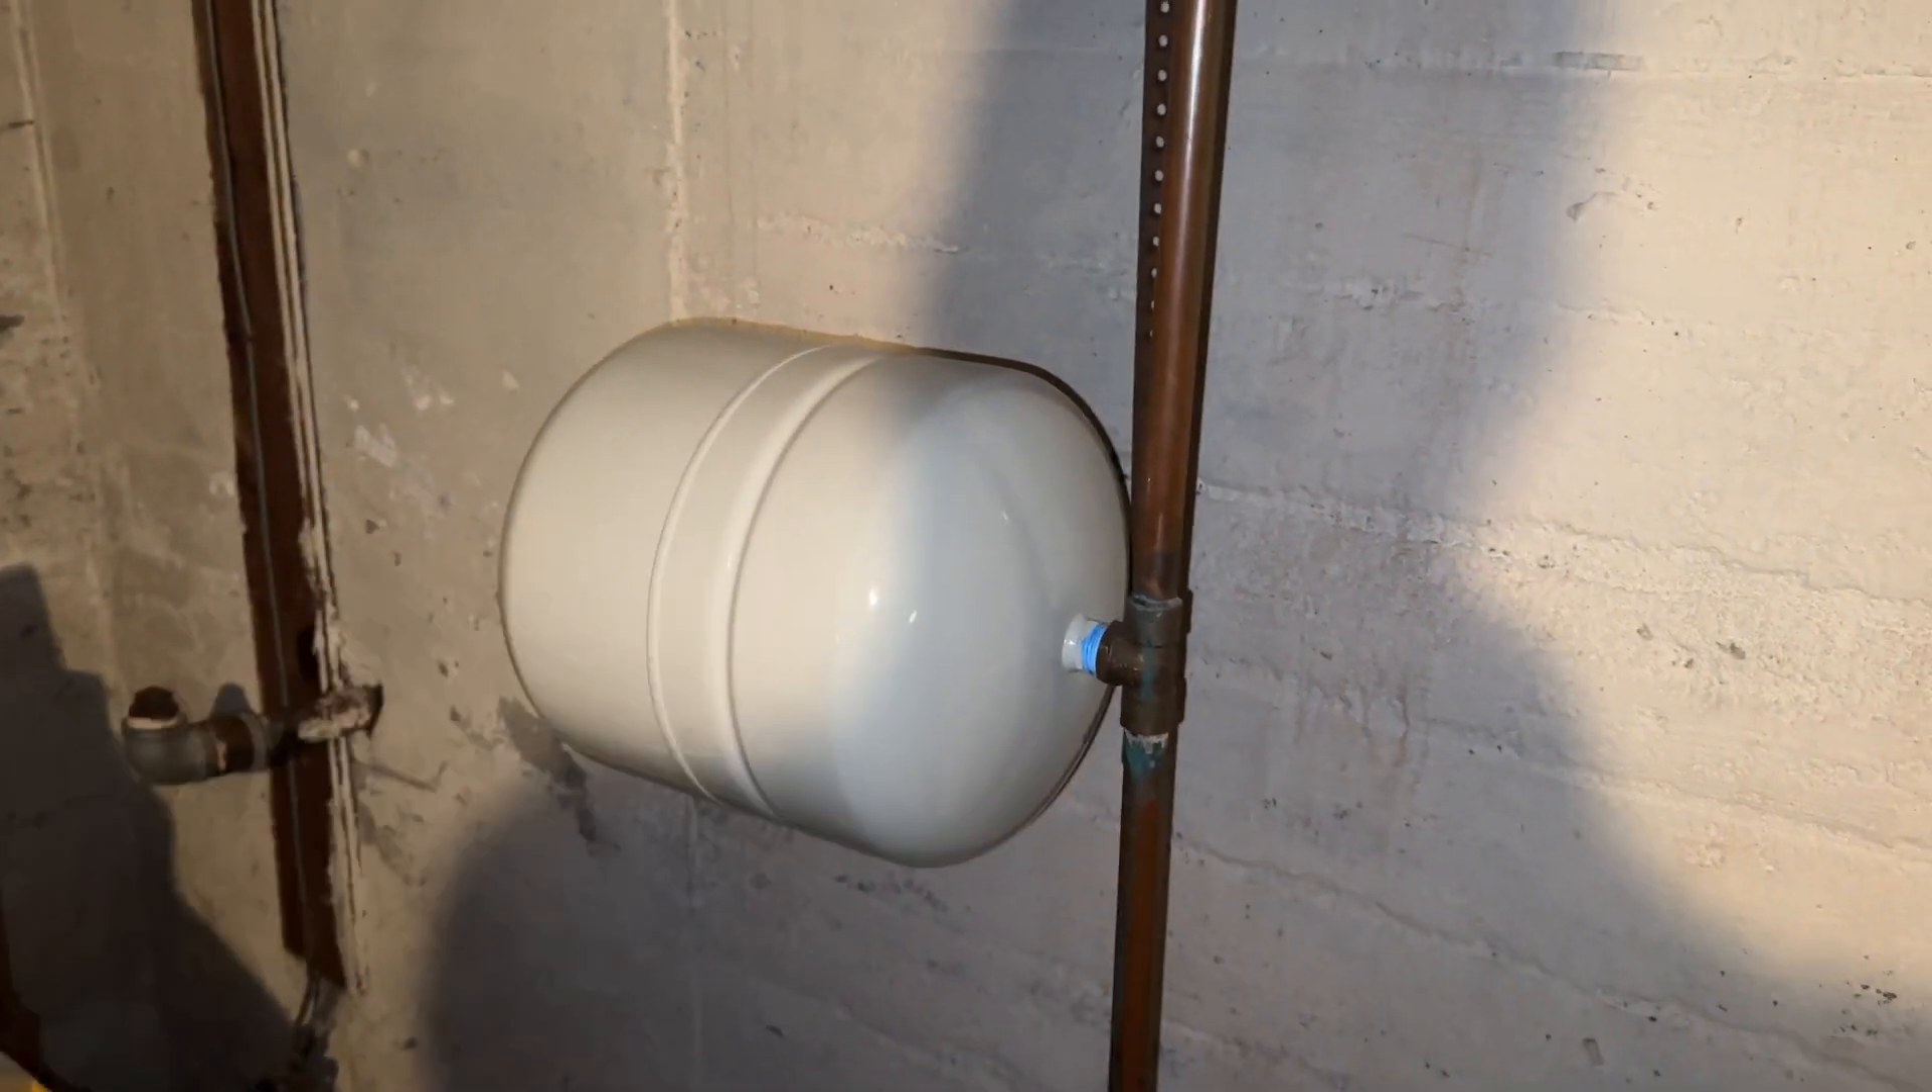And also noticing we have a domestic thermal expansion tank right there in the unpreferred orientation of installation horizontally.